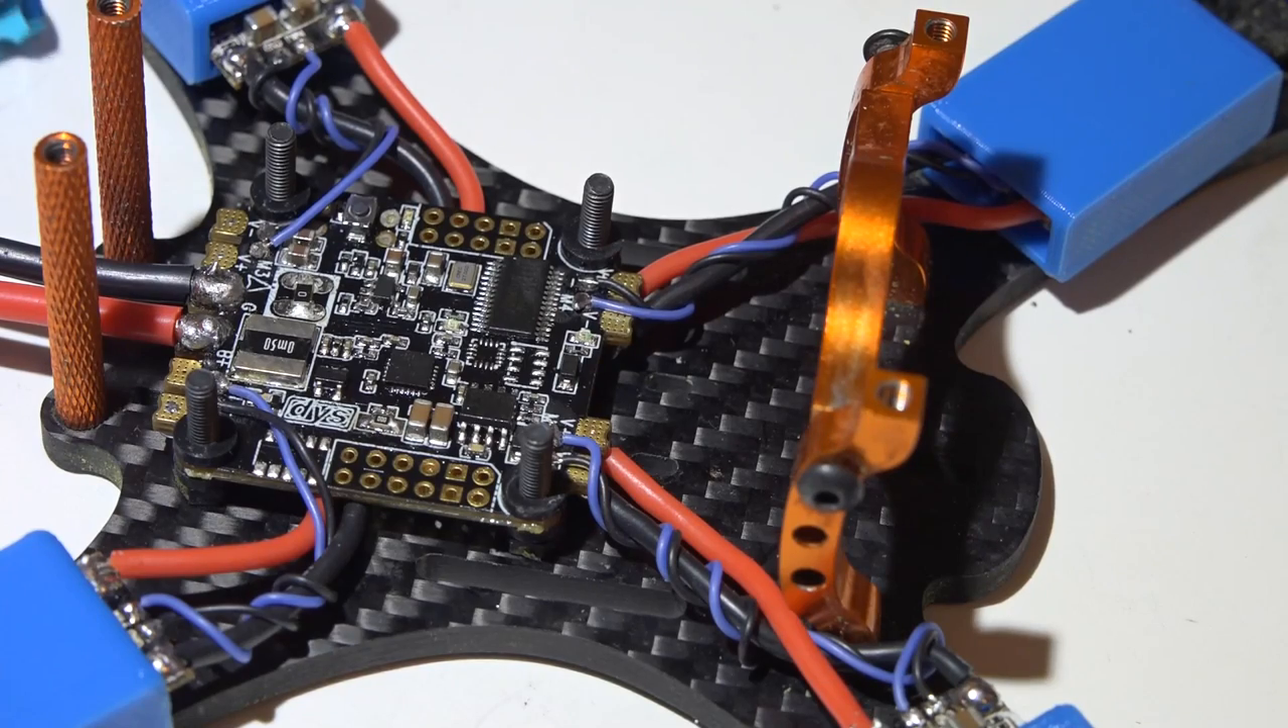Okay got the signal wires and the small ground wires run to the flight controller.